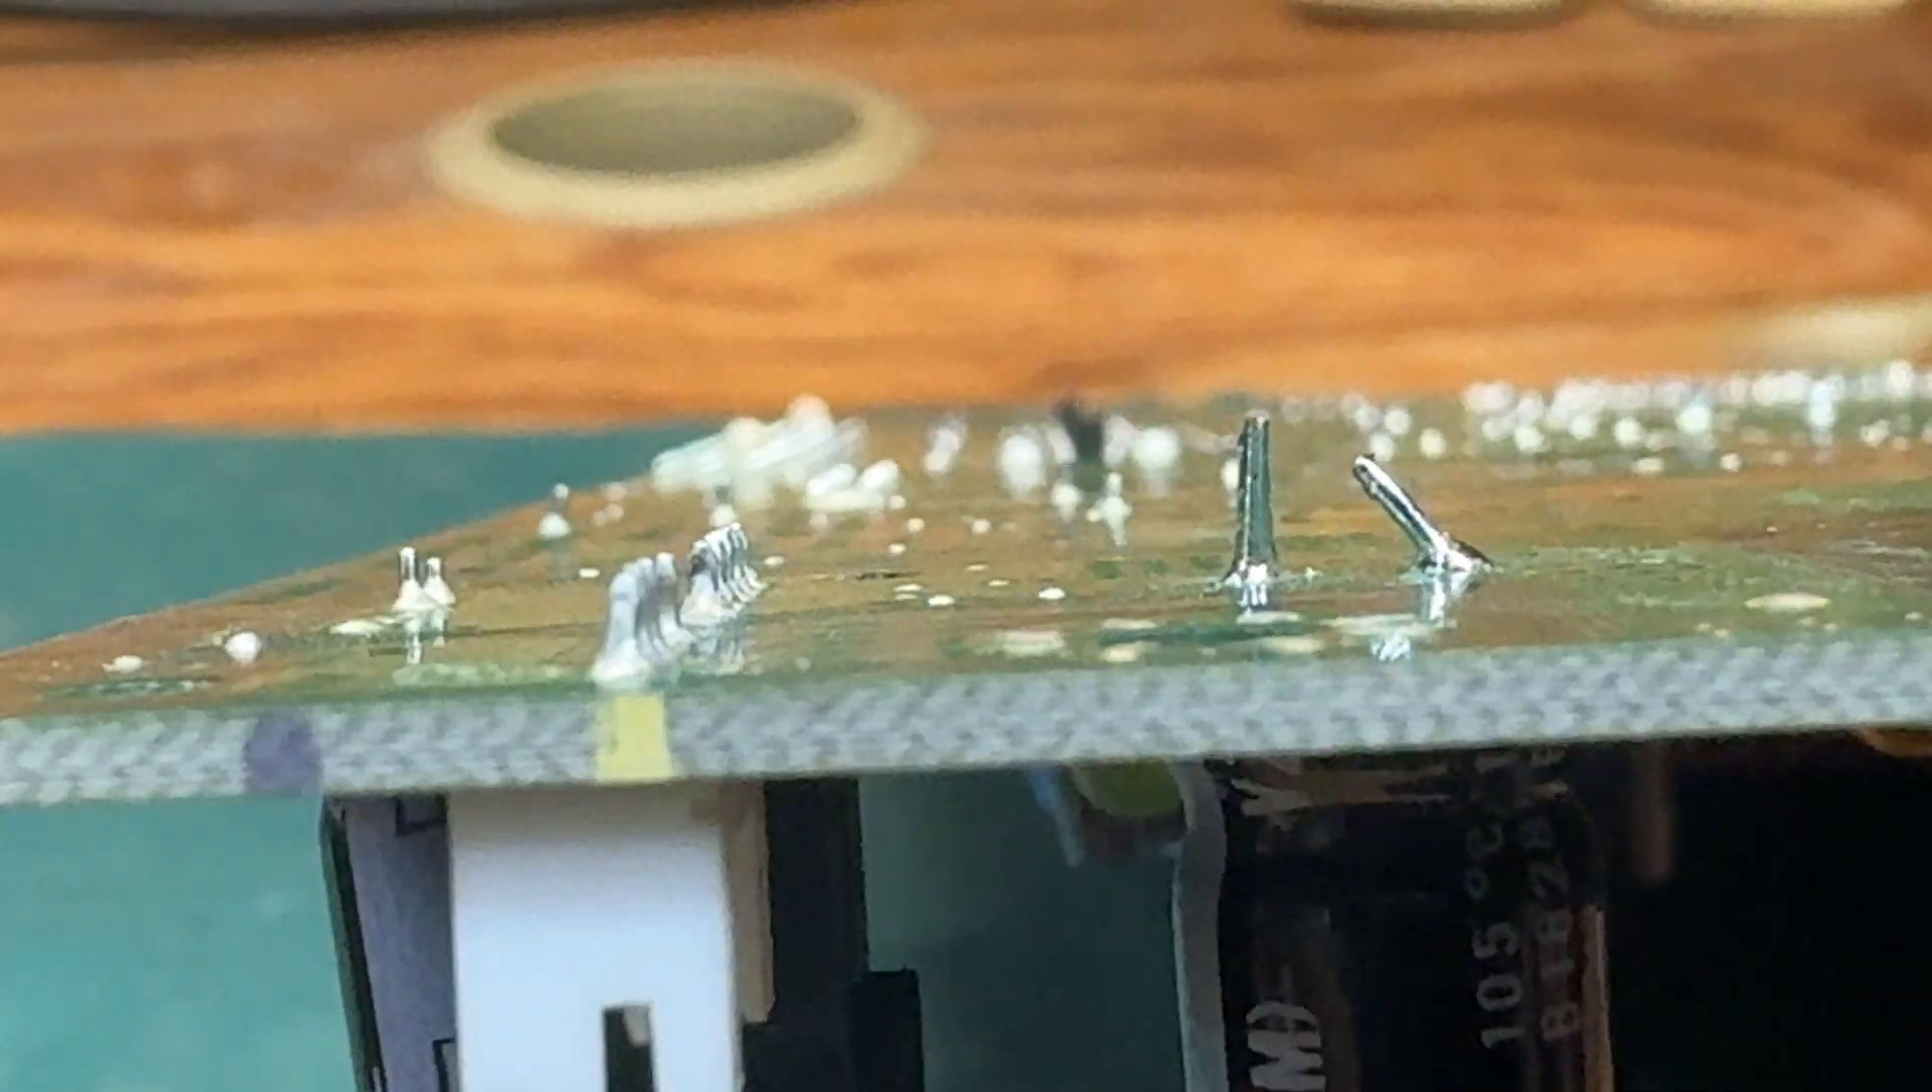They stick up way too far.